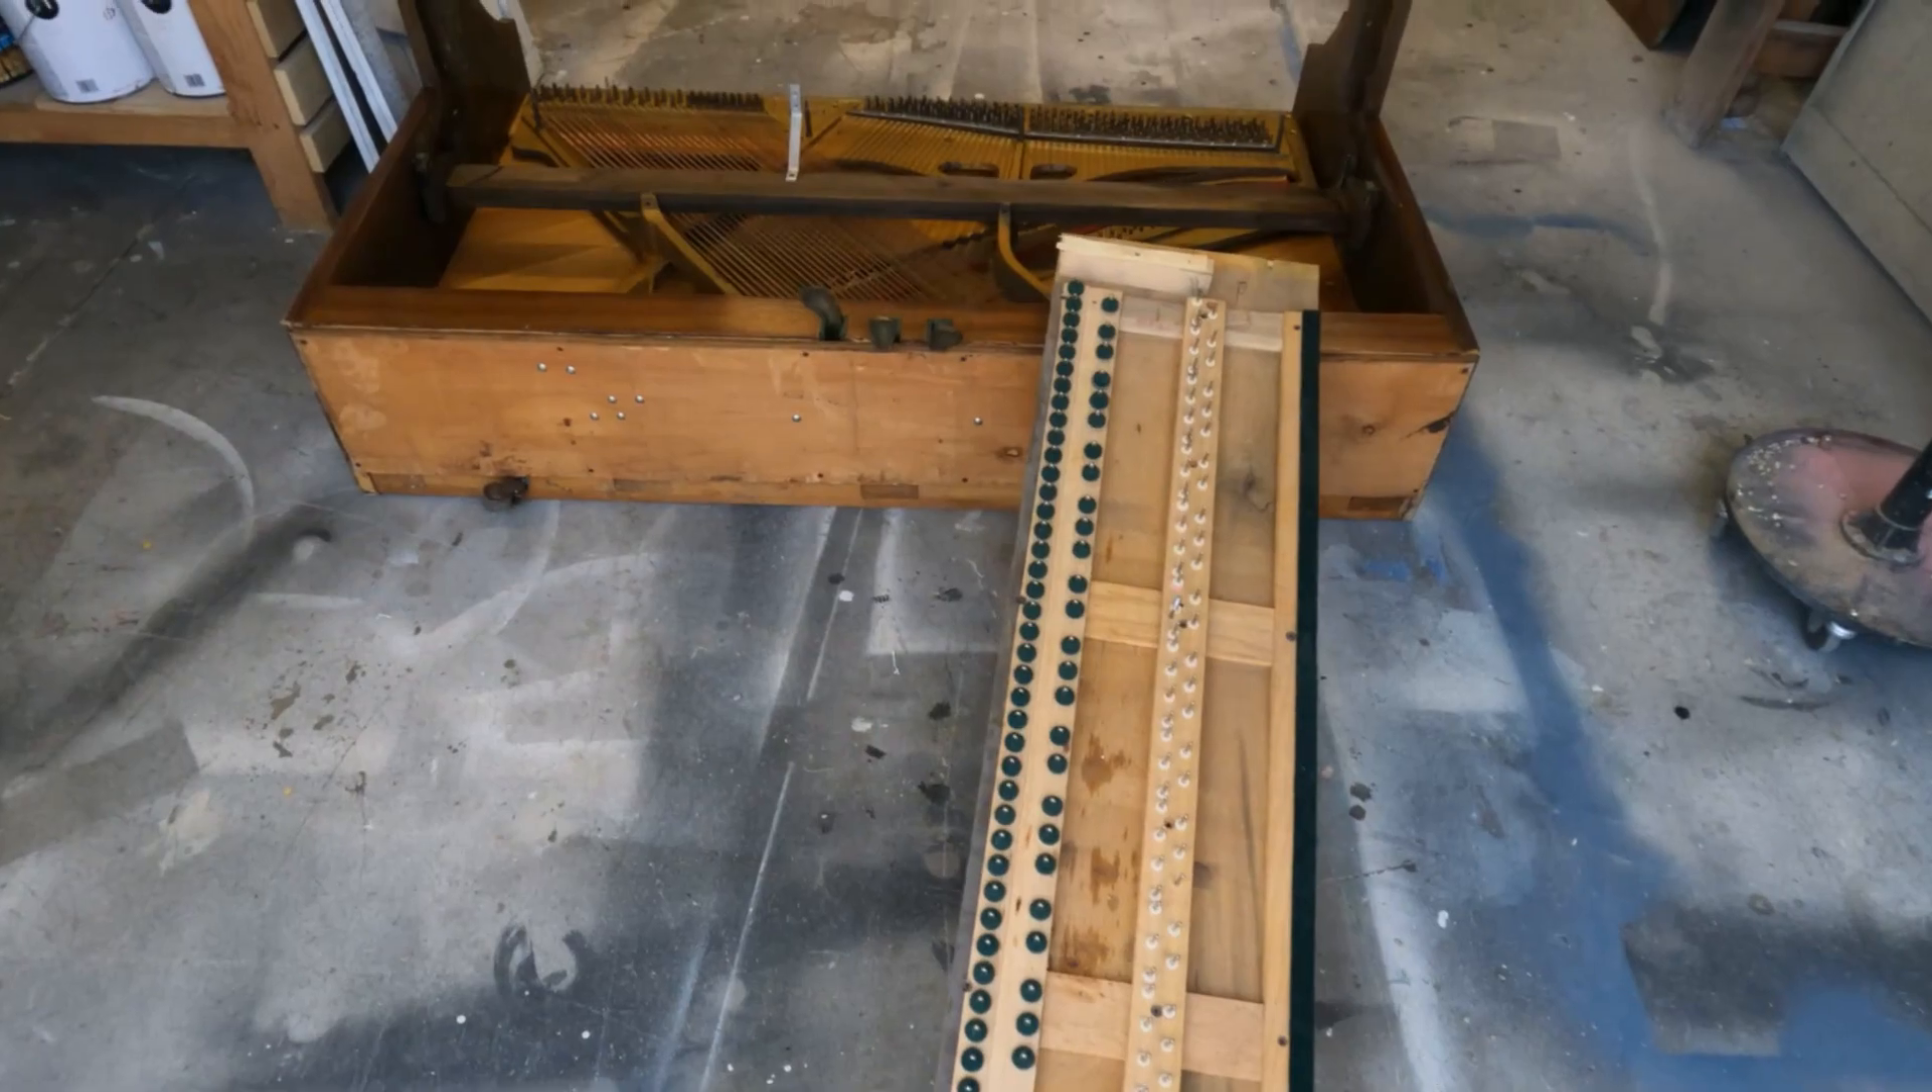We have the keyboard piece disassembled, and now we've had to lay it down because the soundboard is extremely heavy.